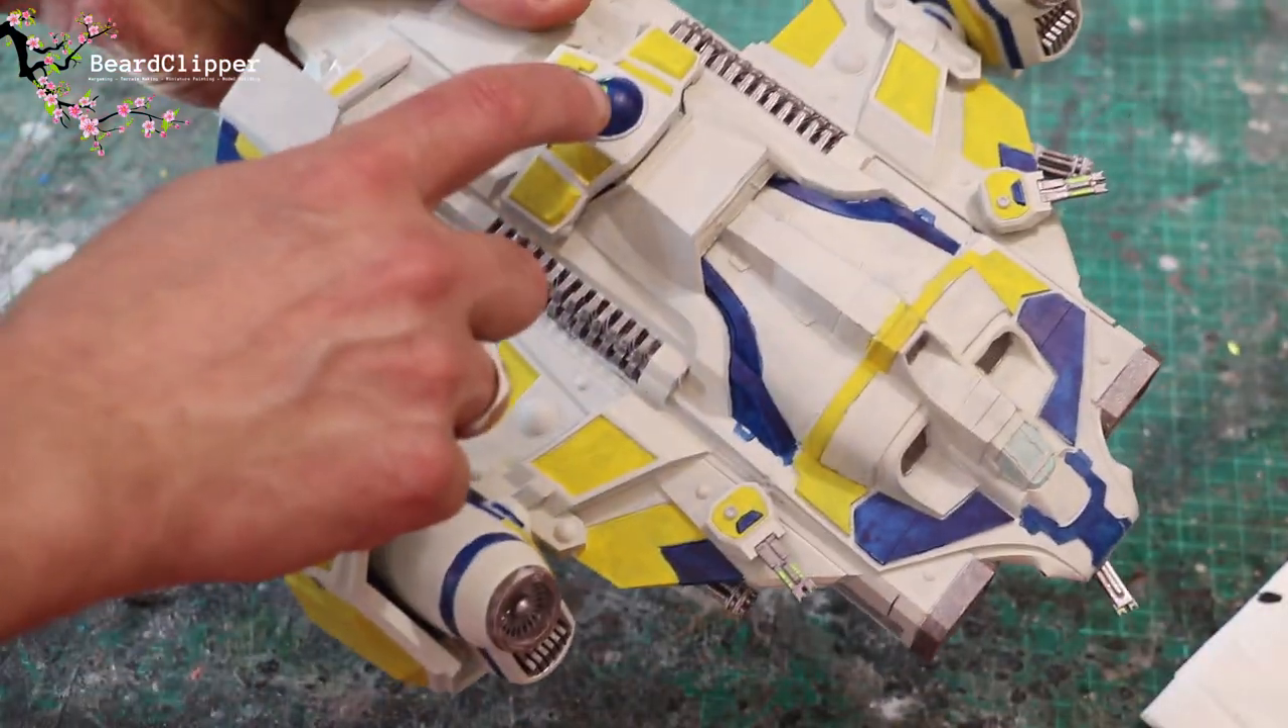The engines are glued on.